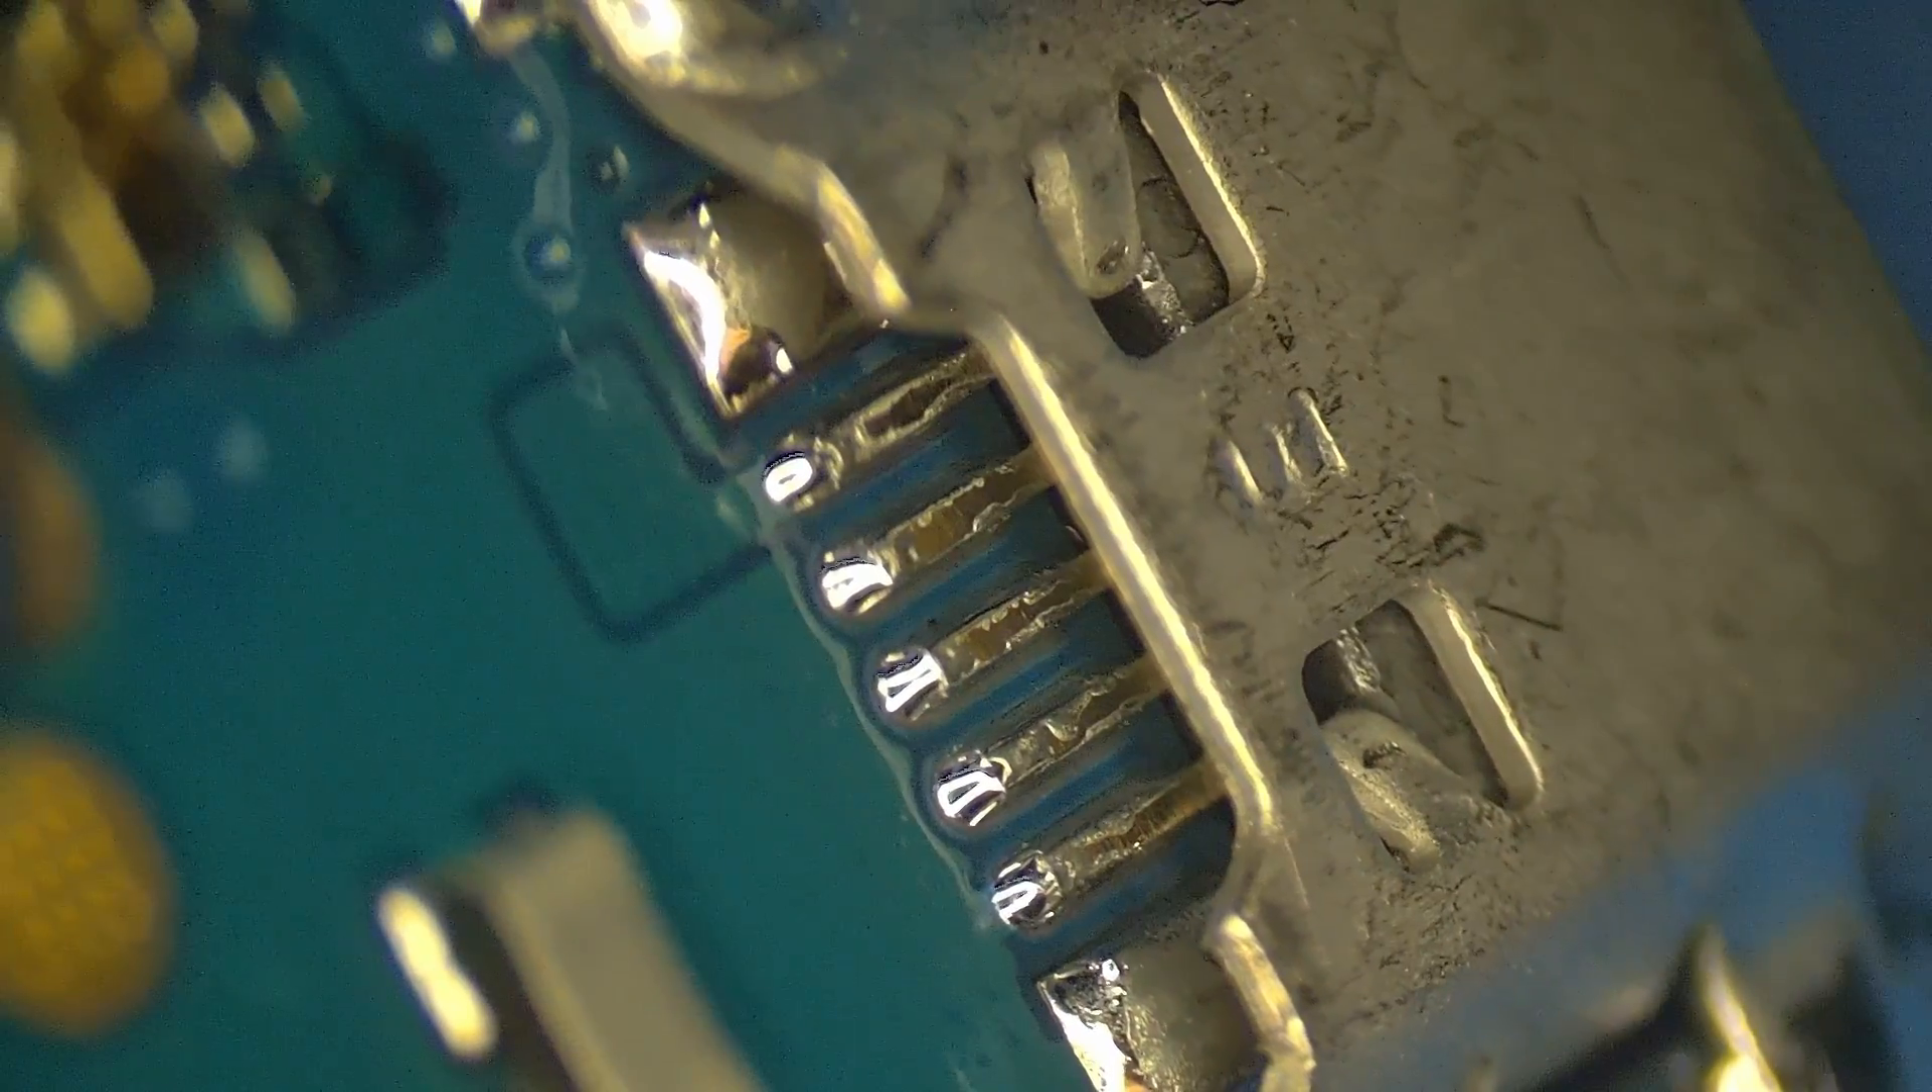We have a beautifully replaced micro USB charging port.